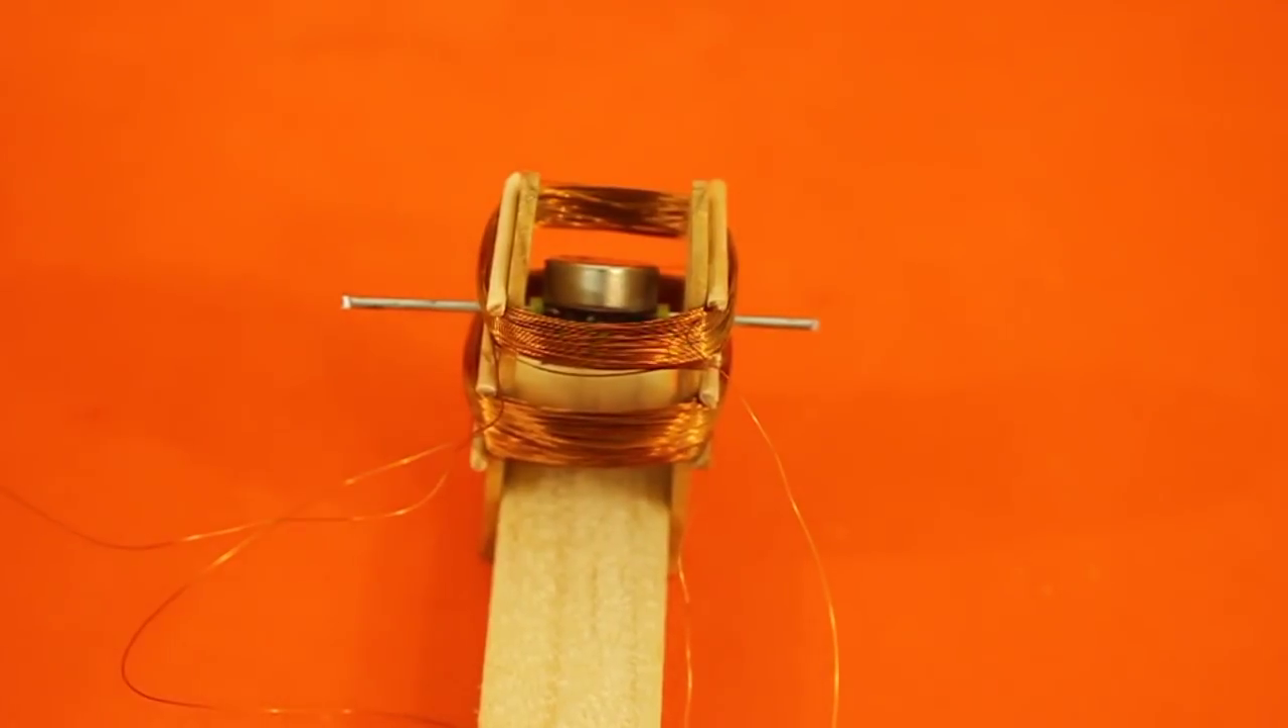The coils are now in place.